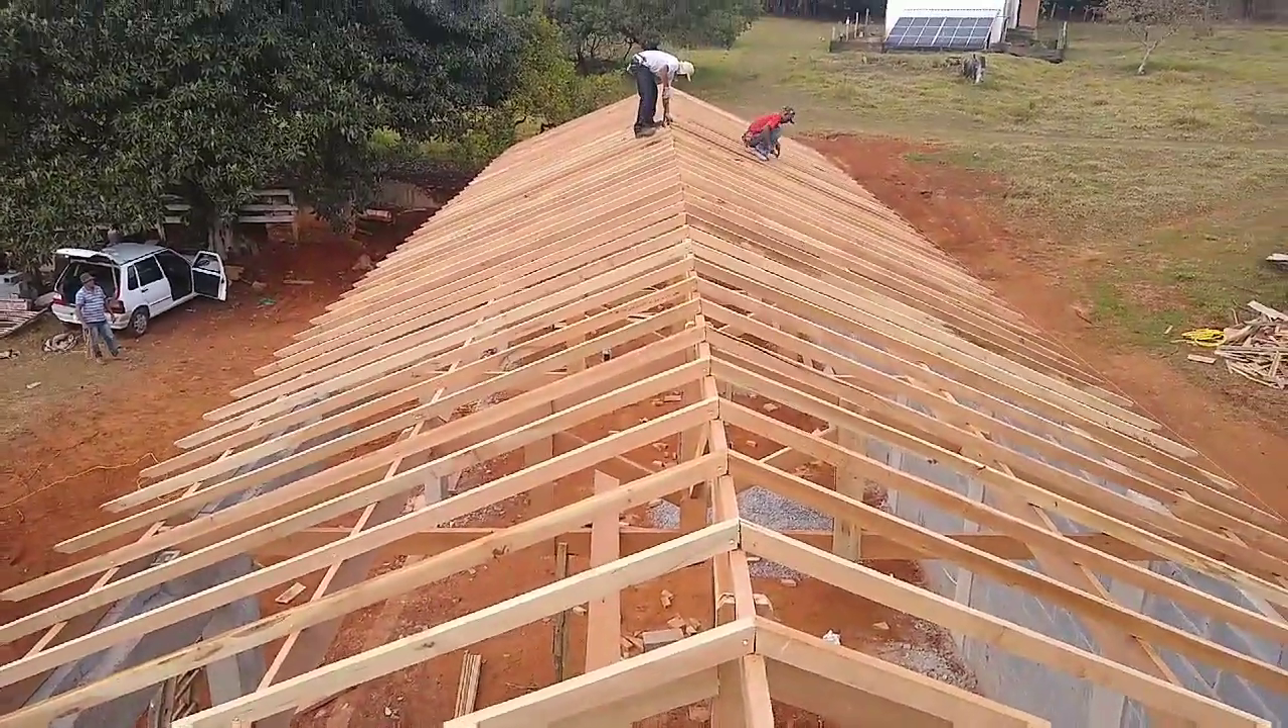Tá pronto o telhado tá acabado falta ripar agora.